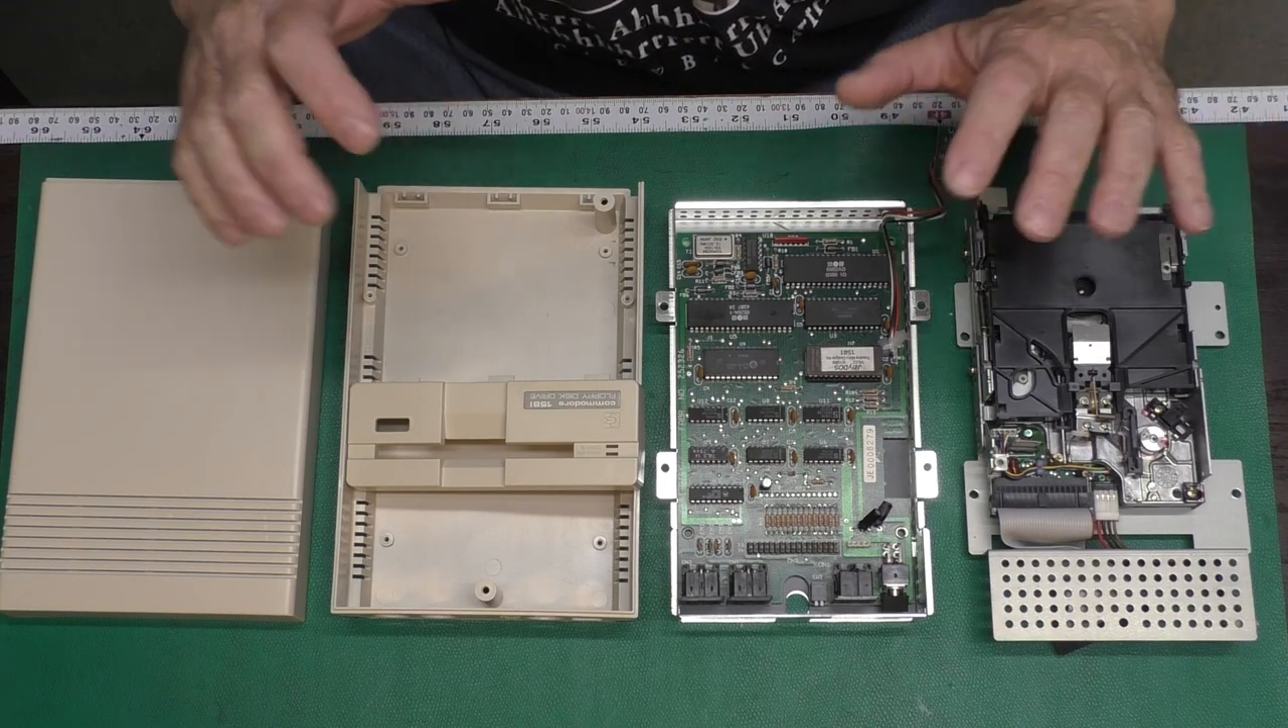I left the lid off the drive so we can watch it operate.